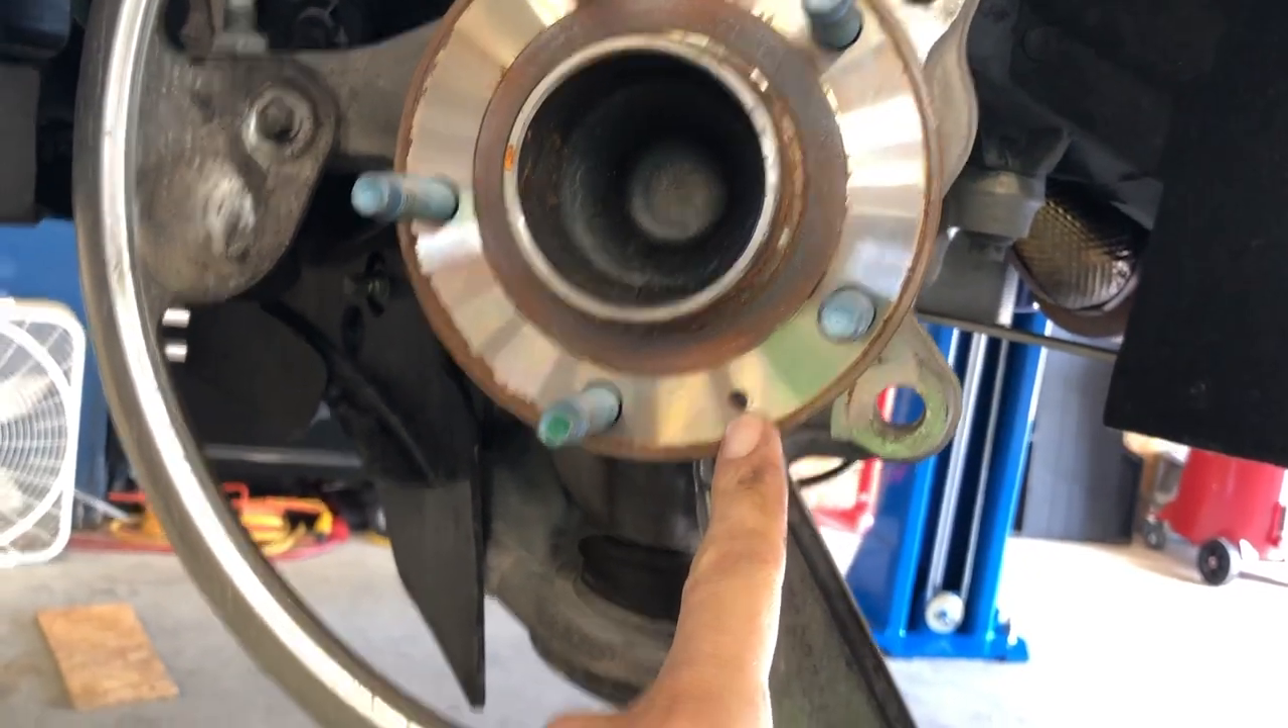So there's what your hub looks like when the rotors off.